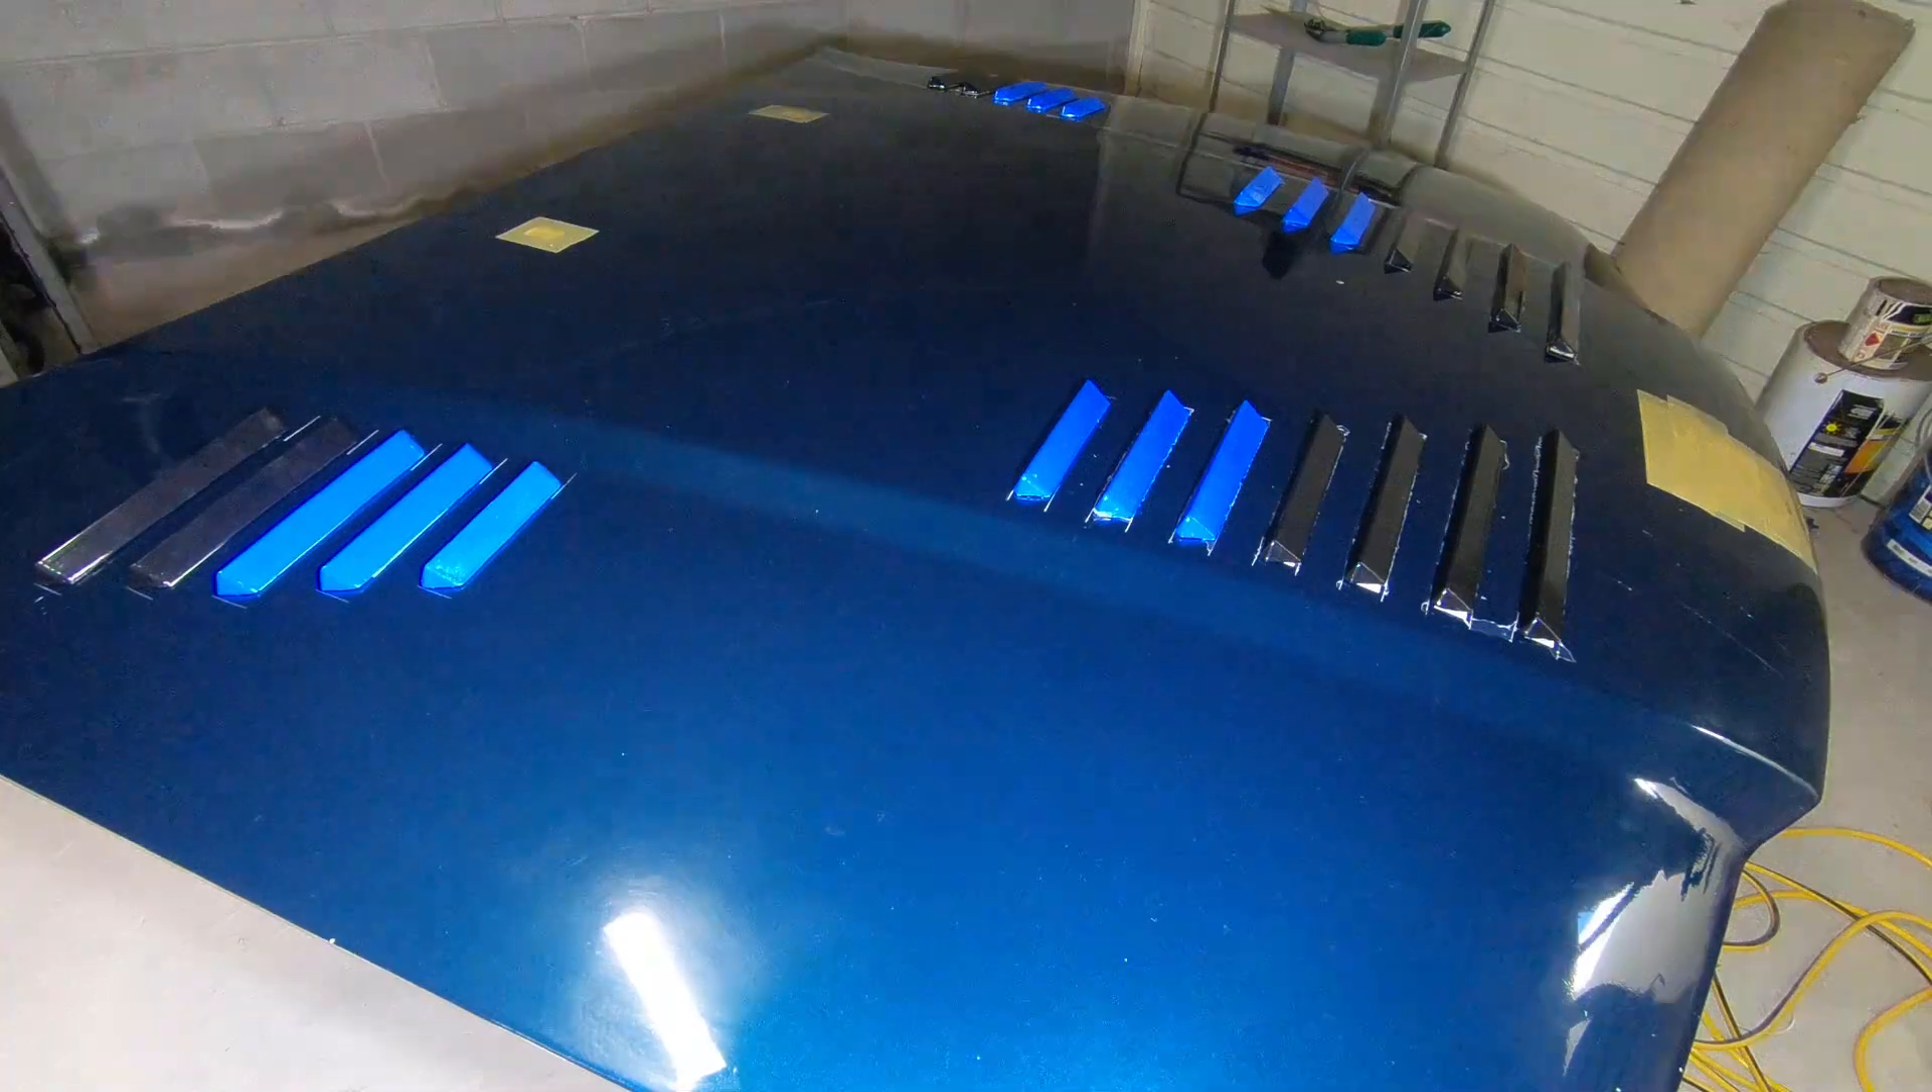All the vents are now in place.